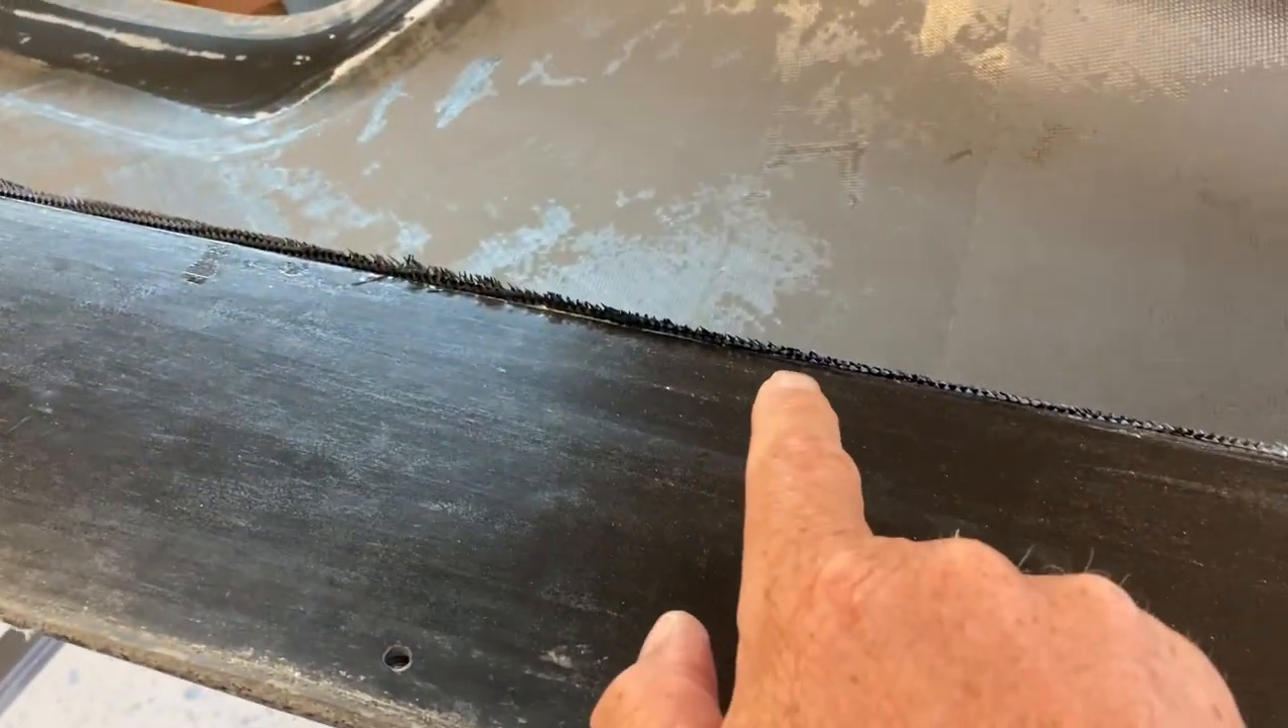I didn't trim the lip exactly even with the mold.